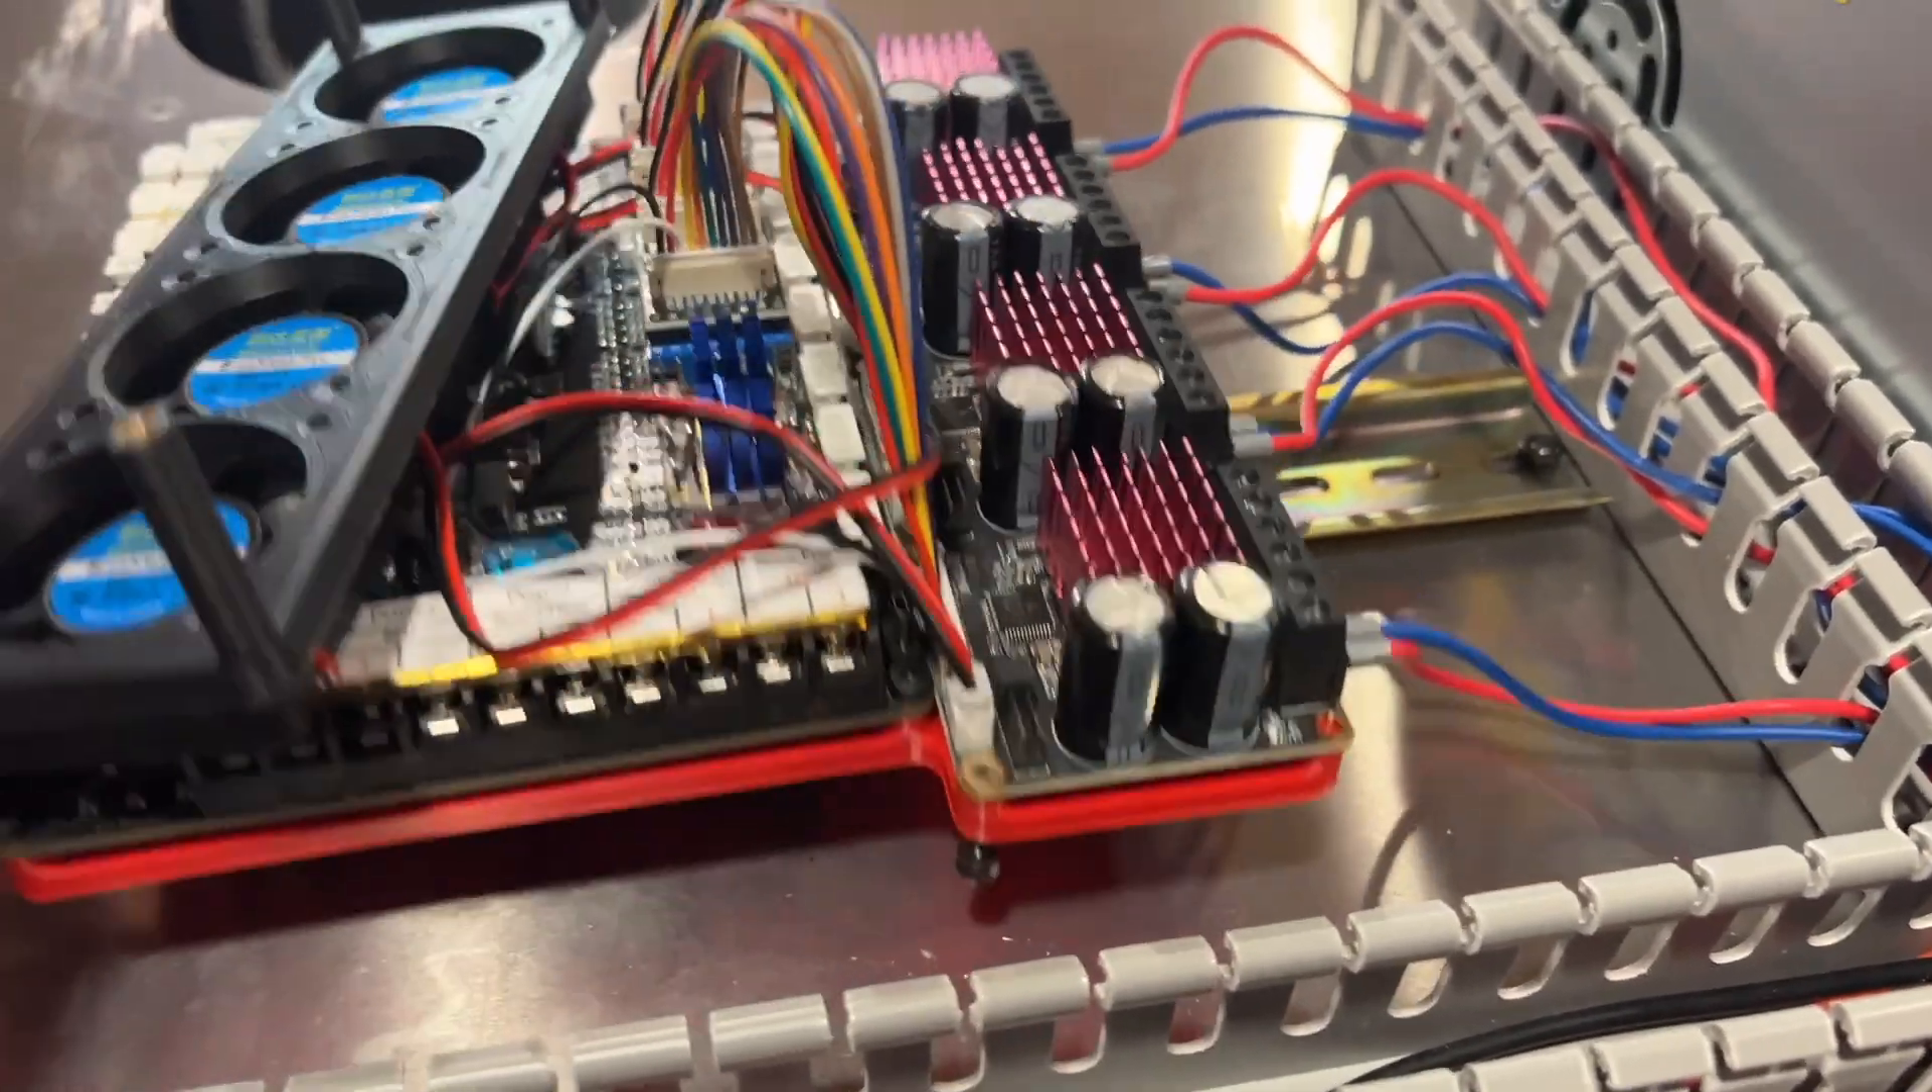I've completed all the connections and I've kind of tidied up the wiring a little bit and tucked it into this channel.